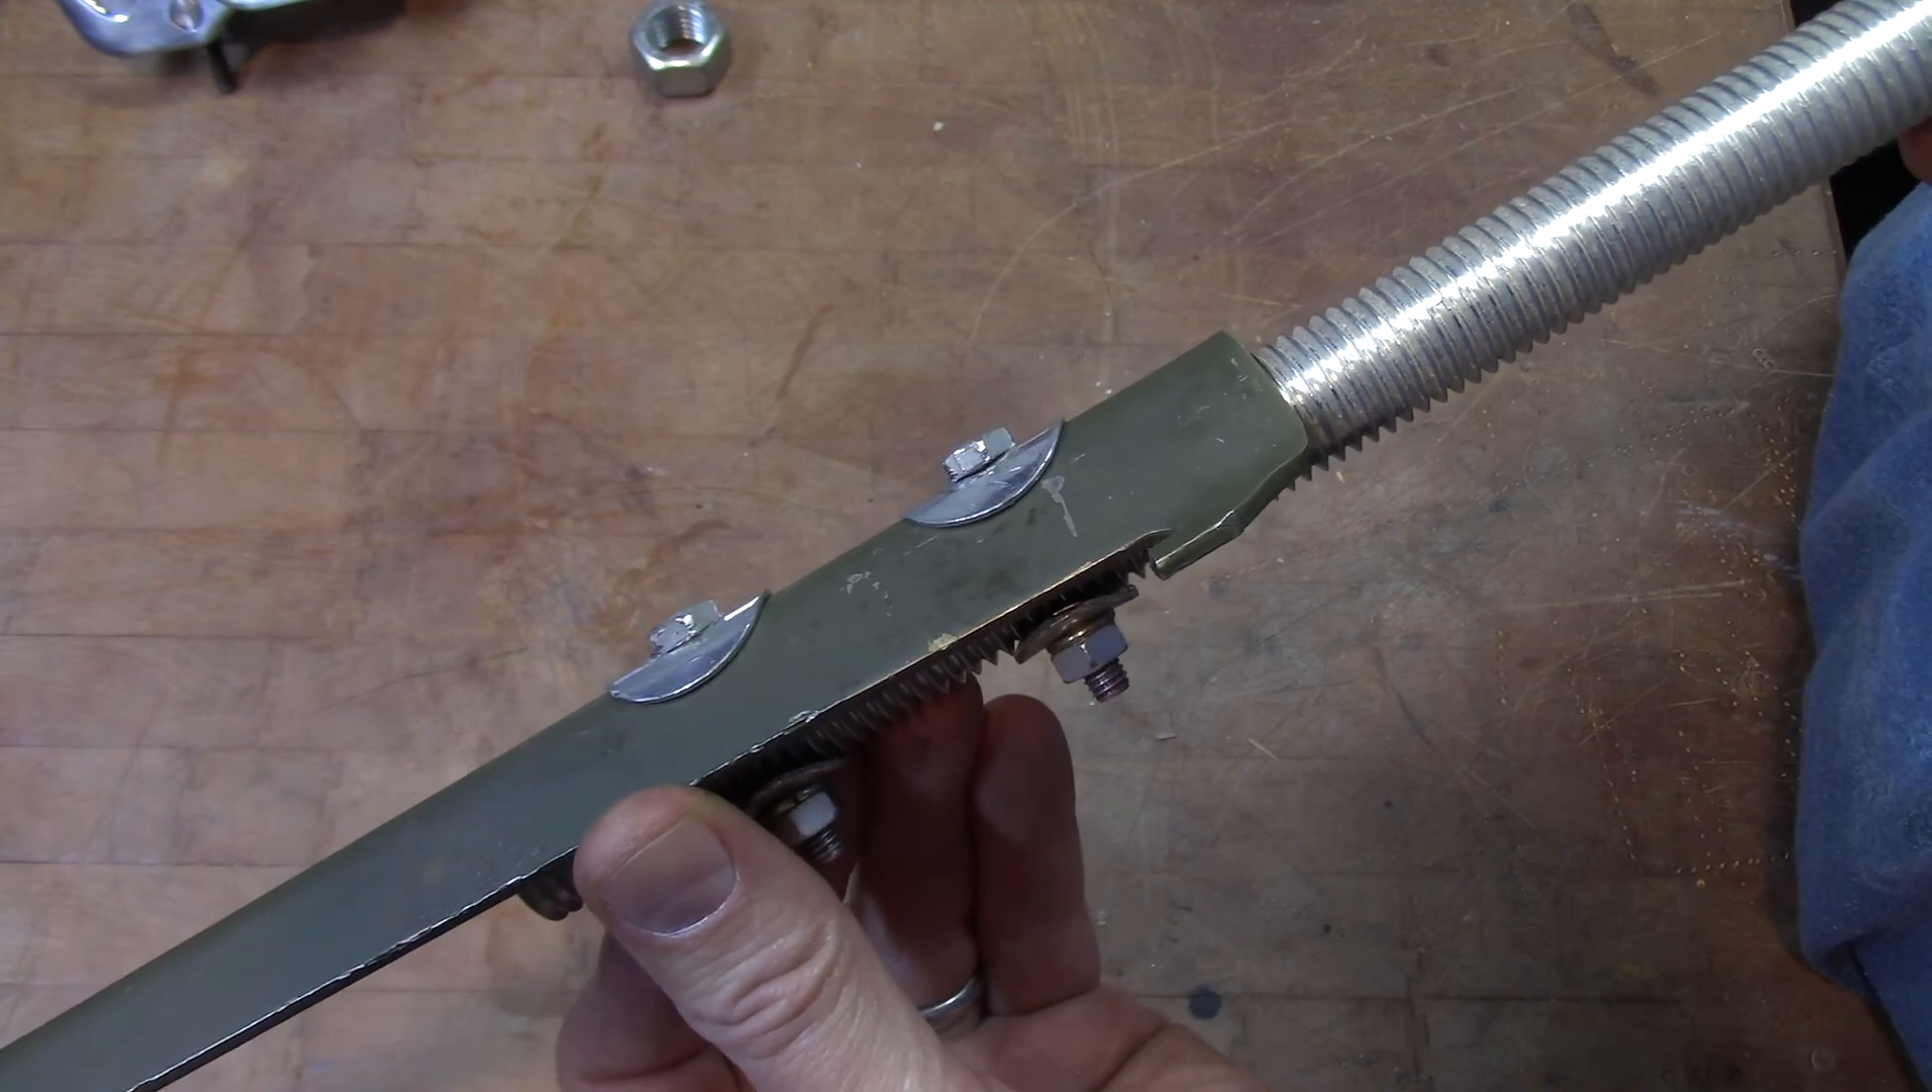And as you can see I formed those washers to the tent stake for a cleaner look.